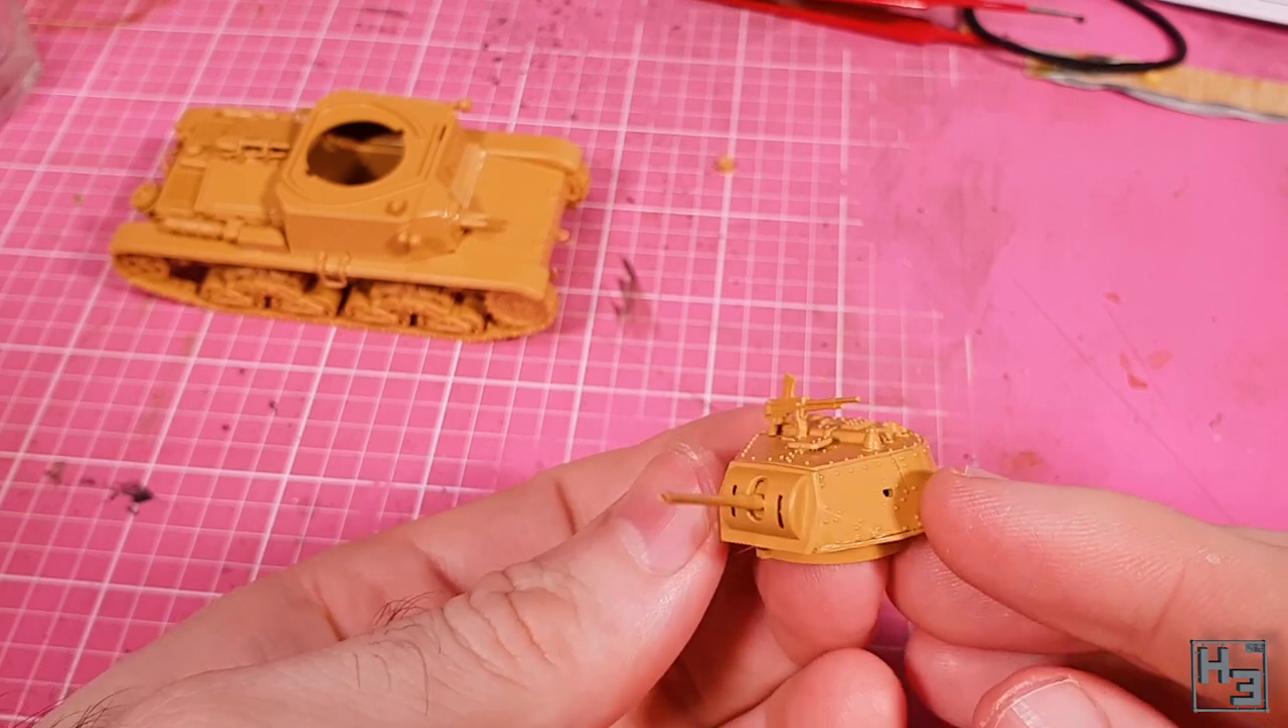At any rate the turret is now complete. It's not the best turret but it's together and really it could be a lot worse.